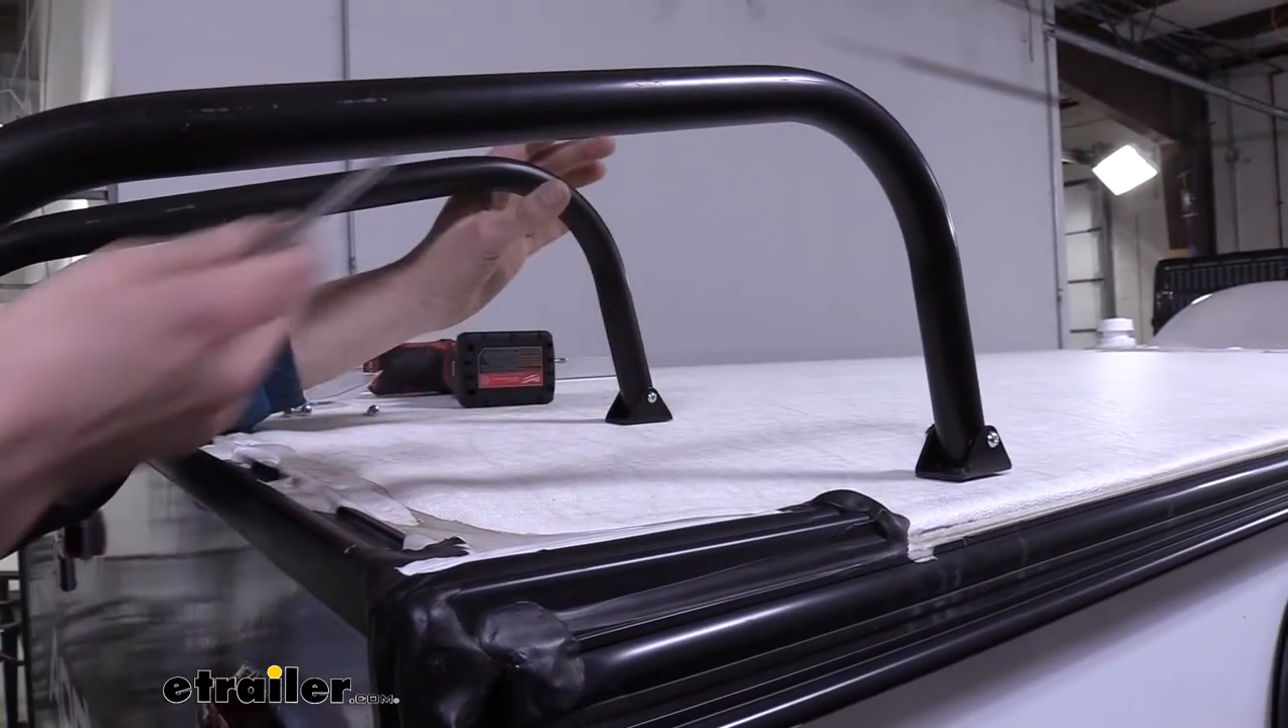We can see that the feet are going to sit on the roof as well so we don't need to make any trimming to this.